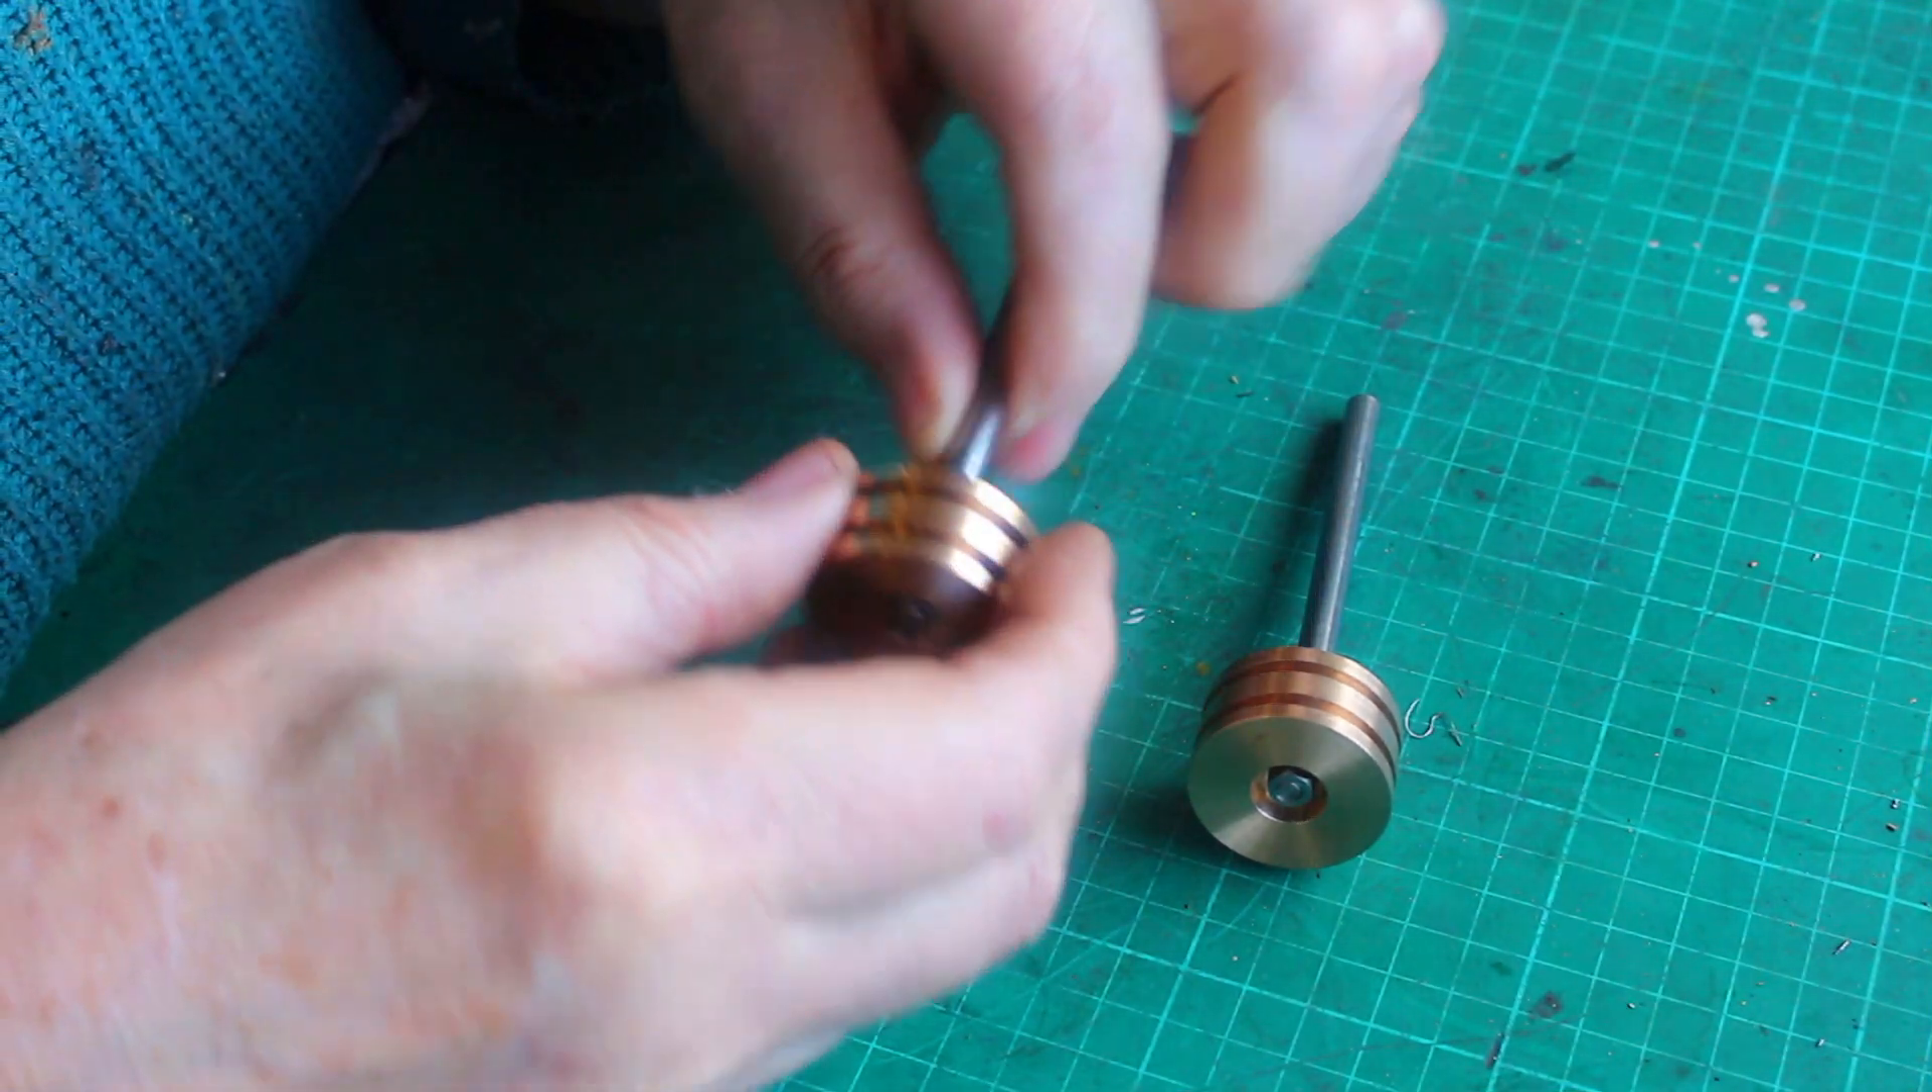That's the pistons complete and fitted to the piston rods.